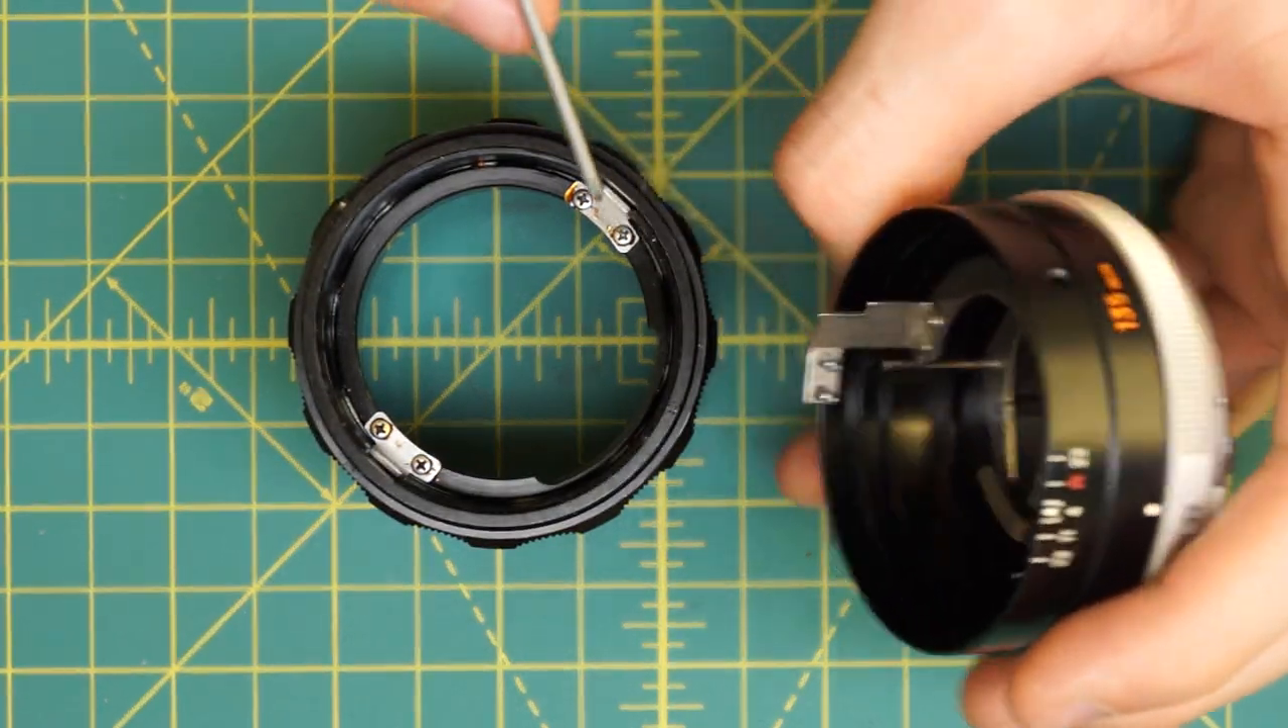Um, but there's also this, you can see the metal bar kind of protrudes out of this back section over here.